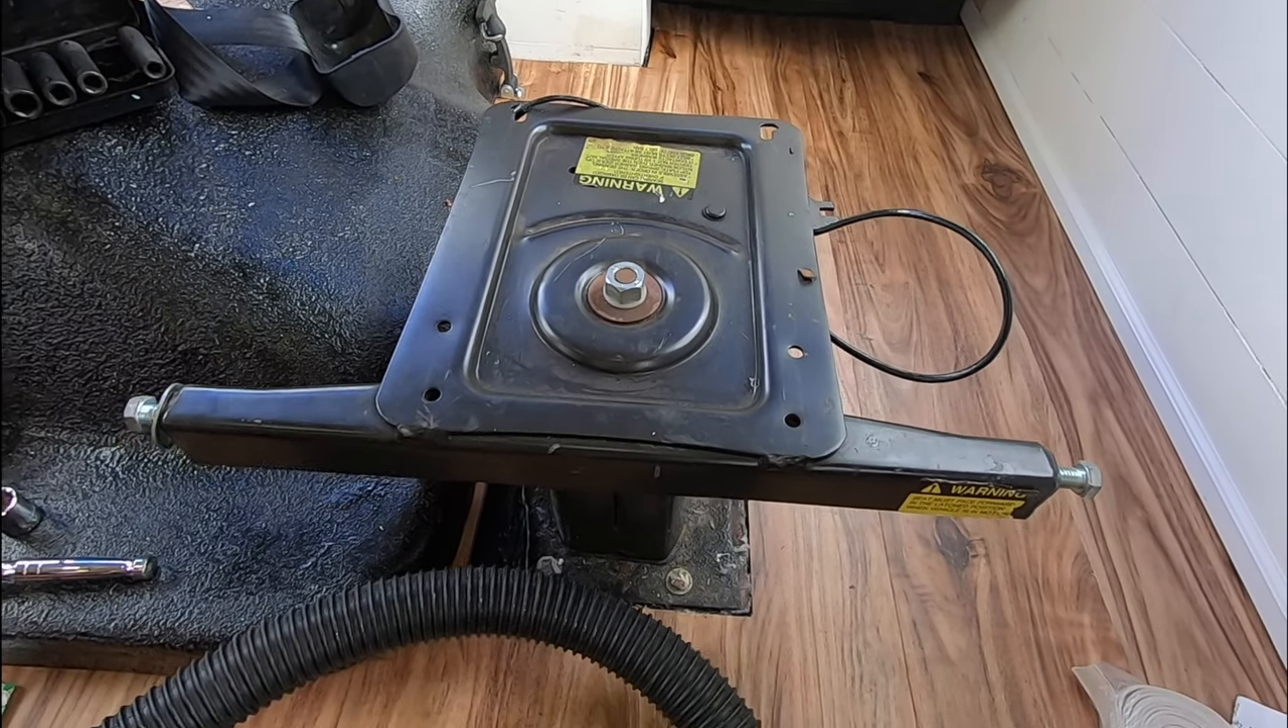So I've removed the passenger seat and that's what the base looks like.